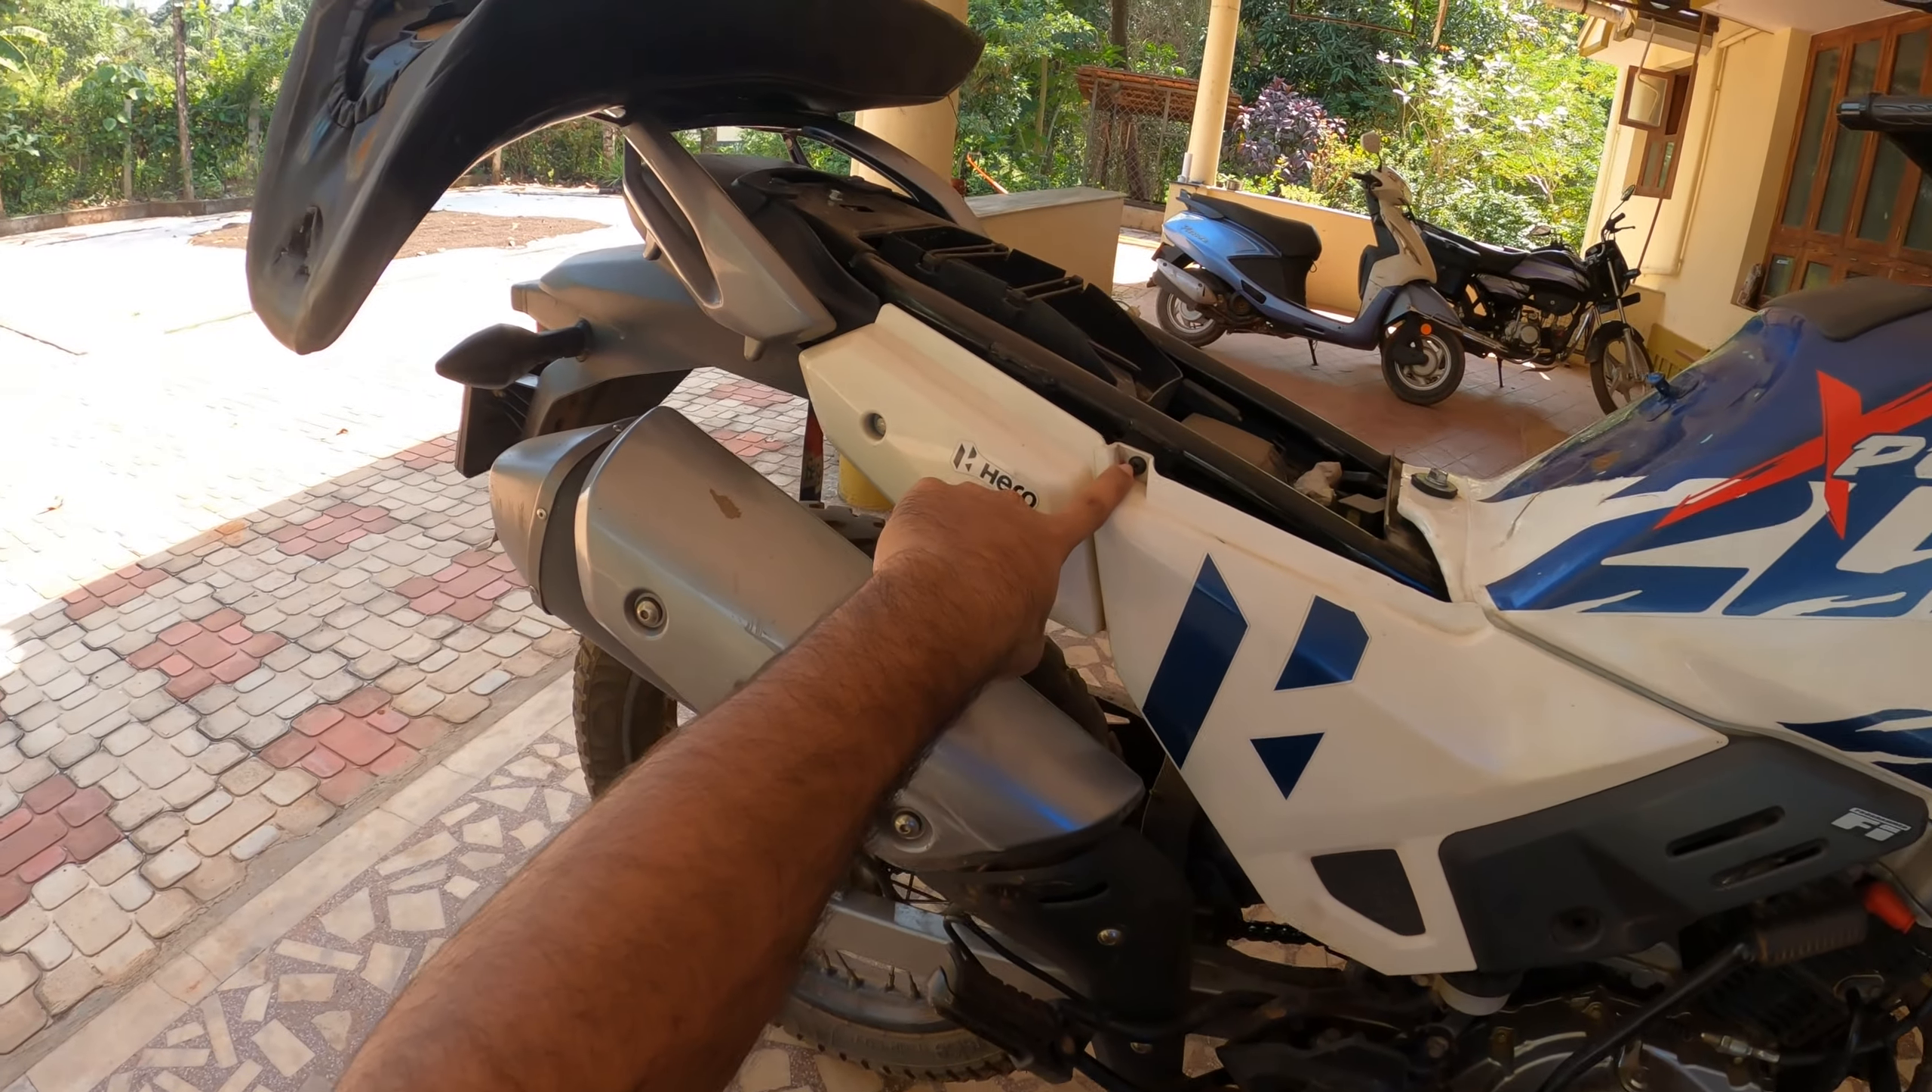Yeah so I removed the seat and there's one more screw here which you need to remove.